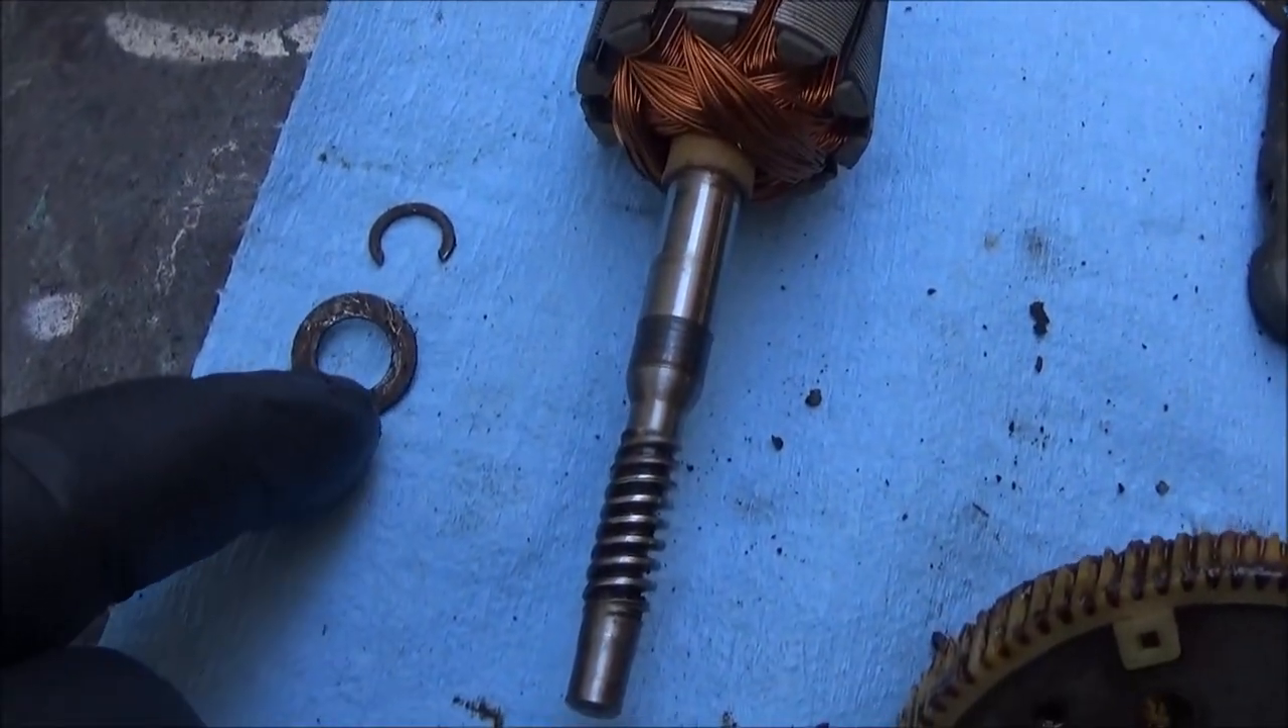Alright guys, I put on my big boy pants and we decided to remove that little circlip after all there.